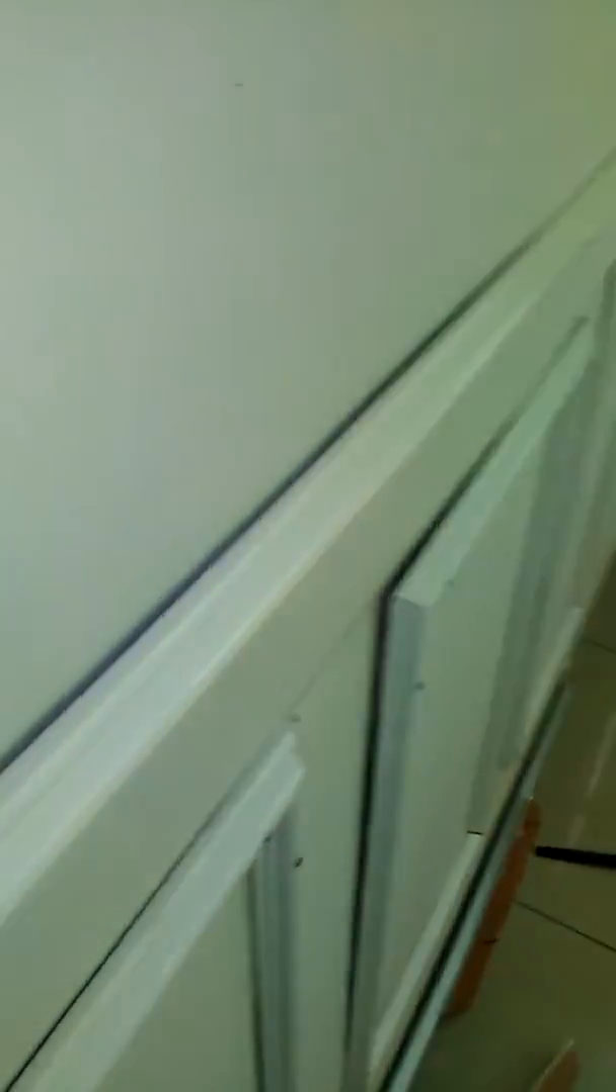Apart from many other problems as you can see the wall it's not level. I mean you can see there is a gap.